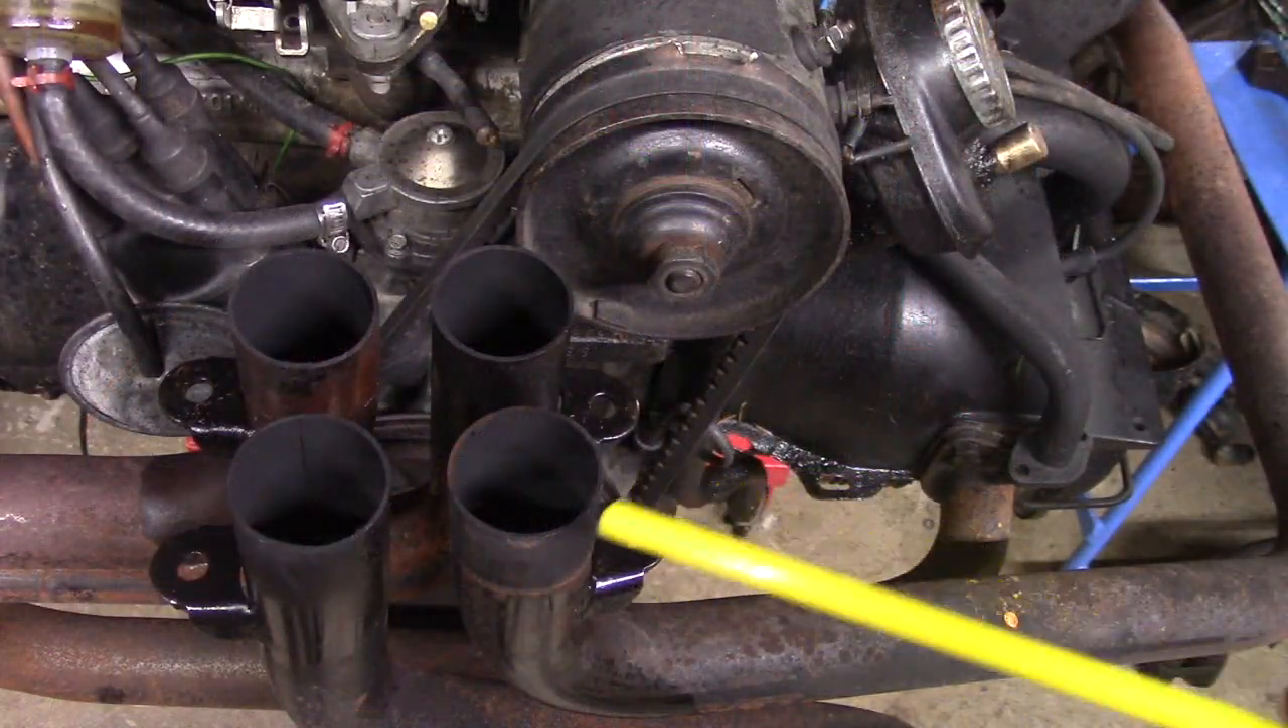Now the collector portion of the exhaust has been removed and we have the four pipes here.